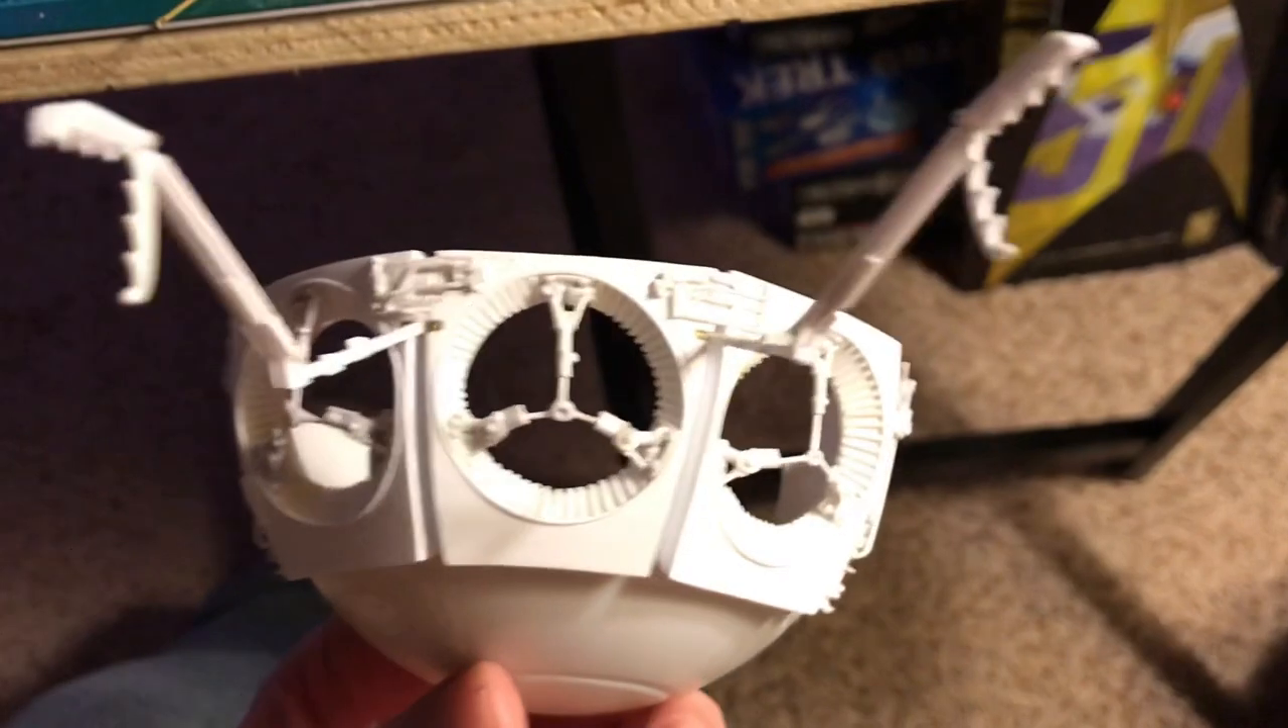And here are the two completed claws. And I have them attached onto the ship.